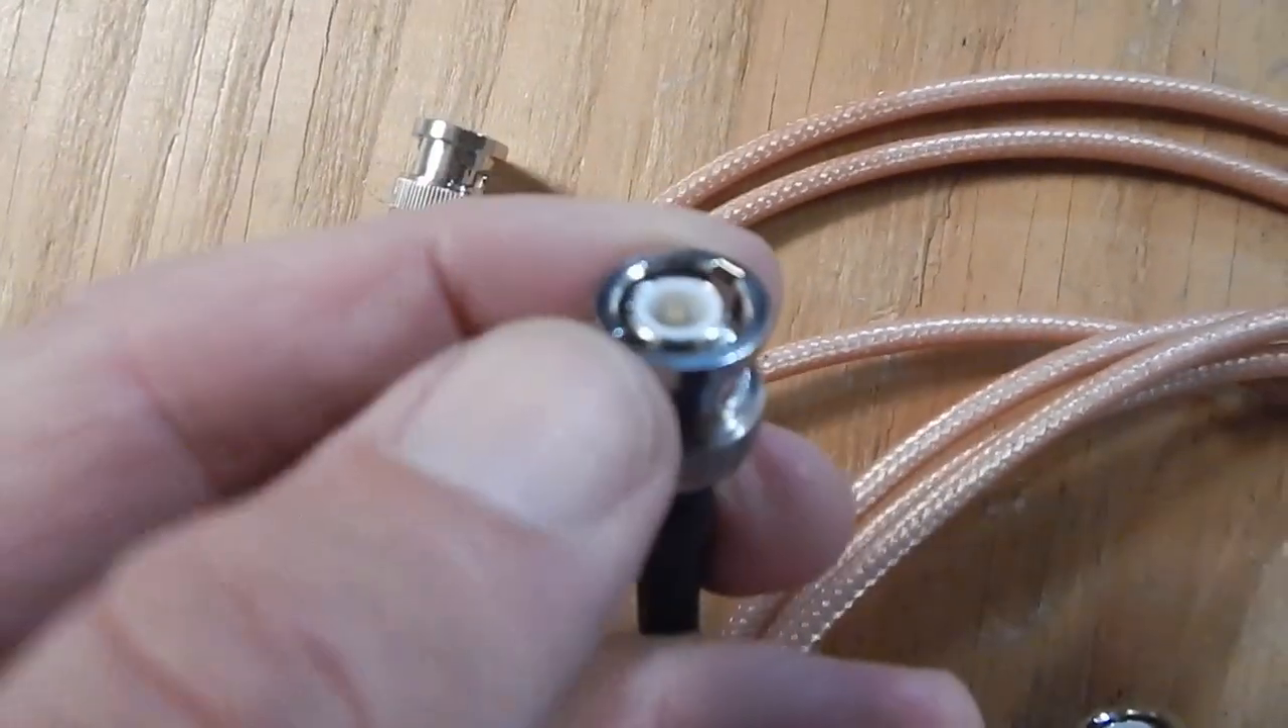I've got the uh coax terminations done with my BNC connectors.